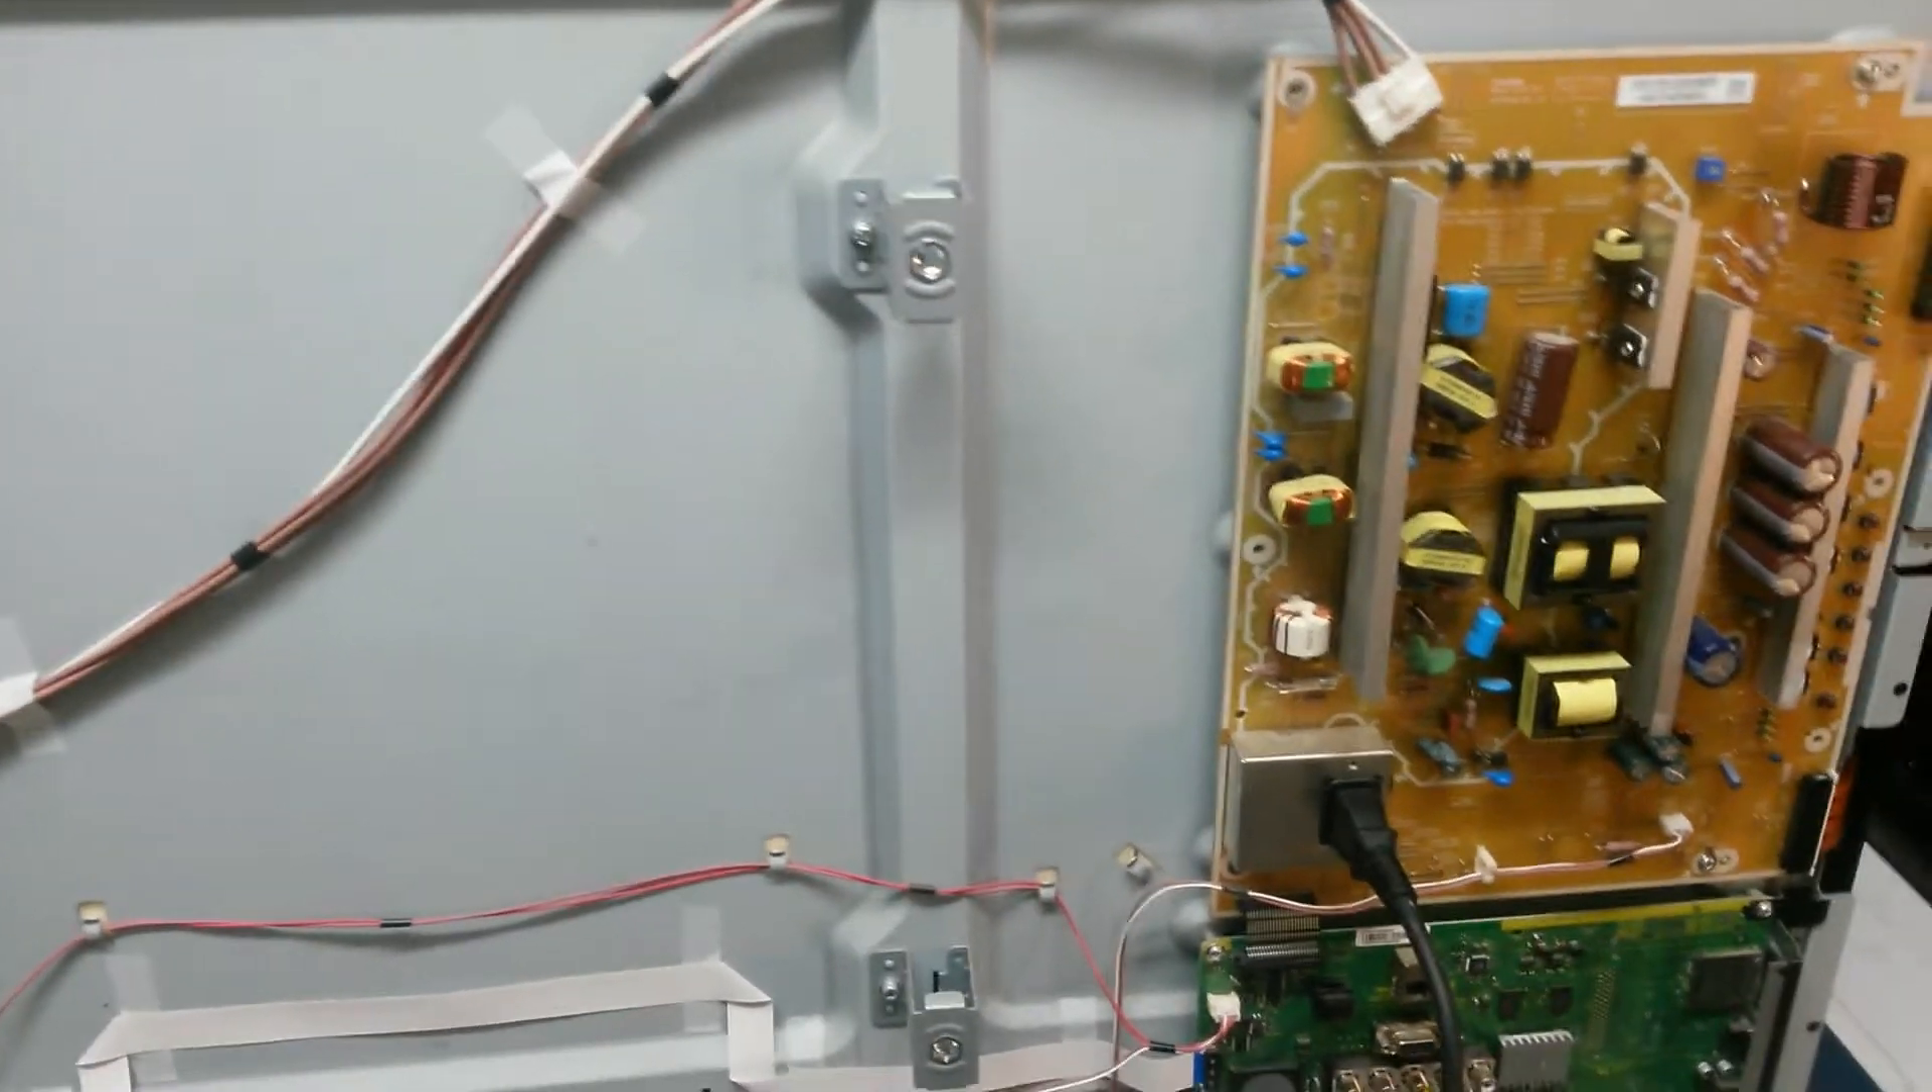Ok guys, so we've gone ahead and taken the back cover of the TV out.